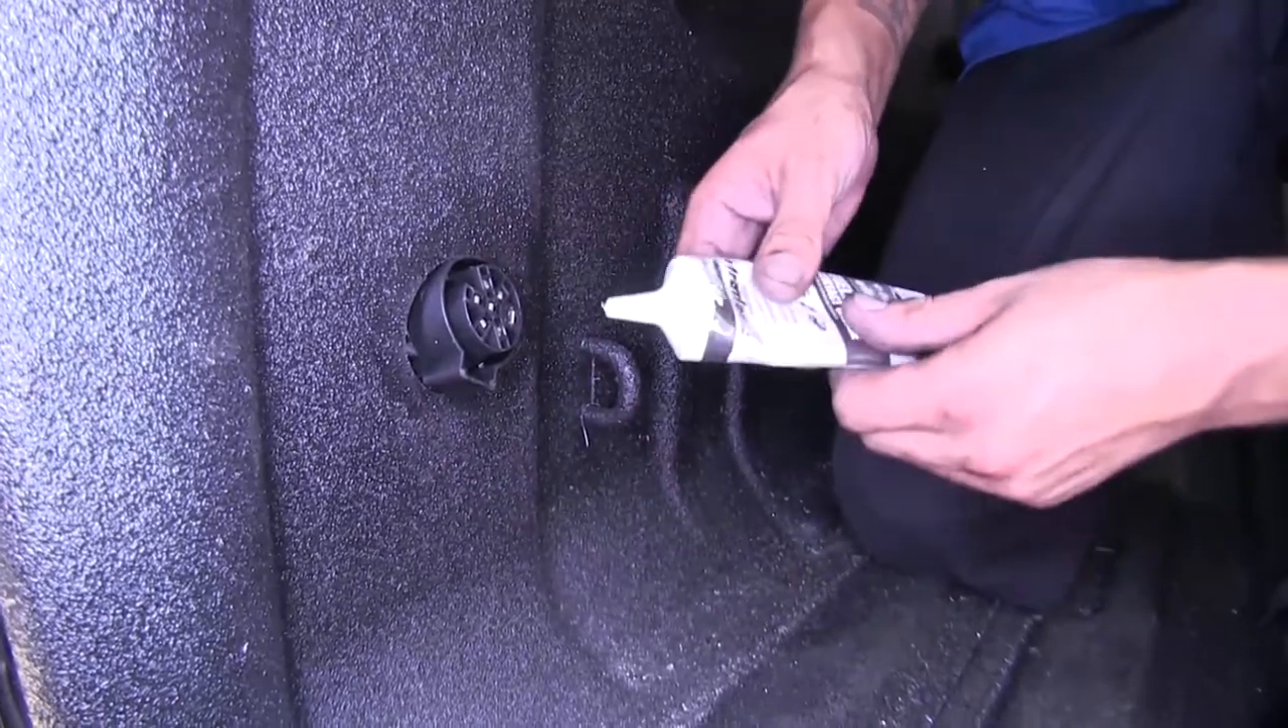So we've got our plug wedged in the hole right here.